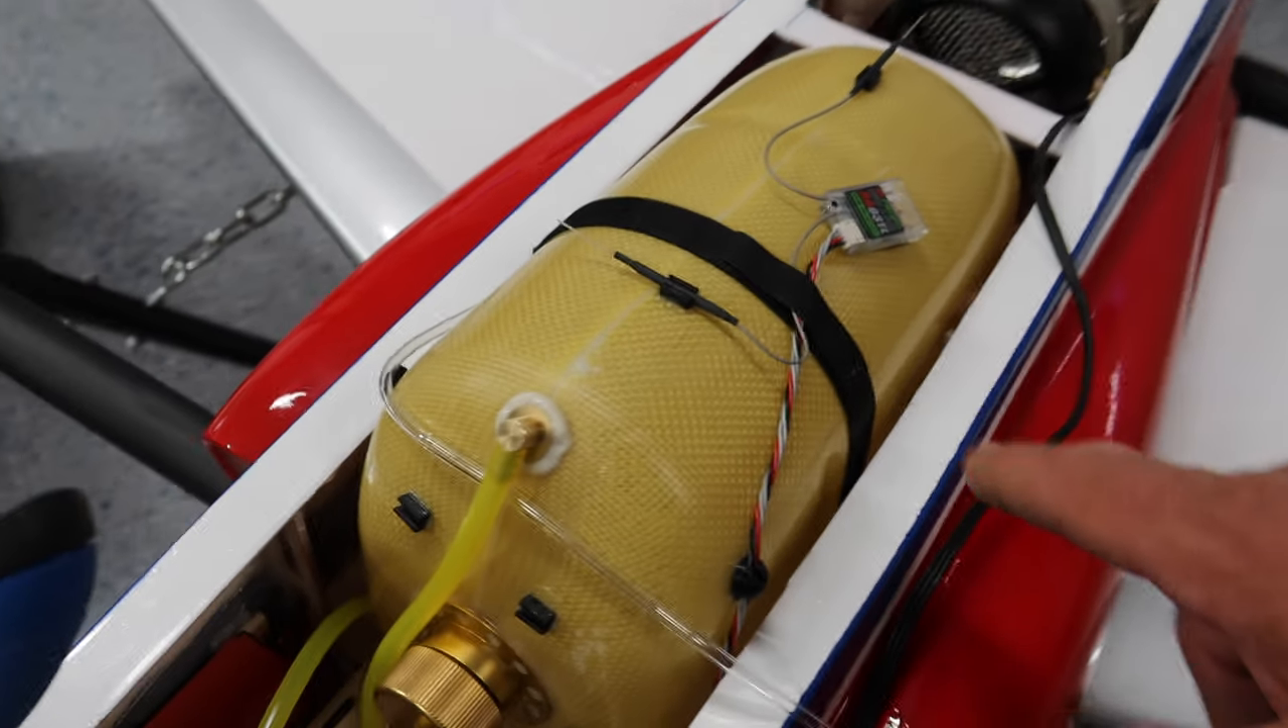Mounted one of the receivers on top of the tank here and that positioning should be good.